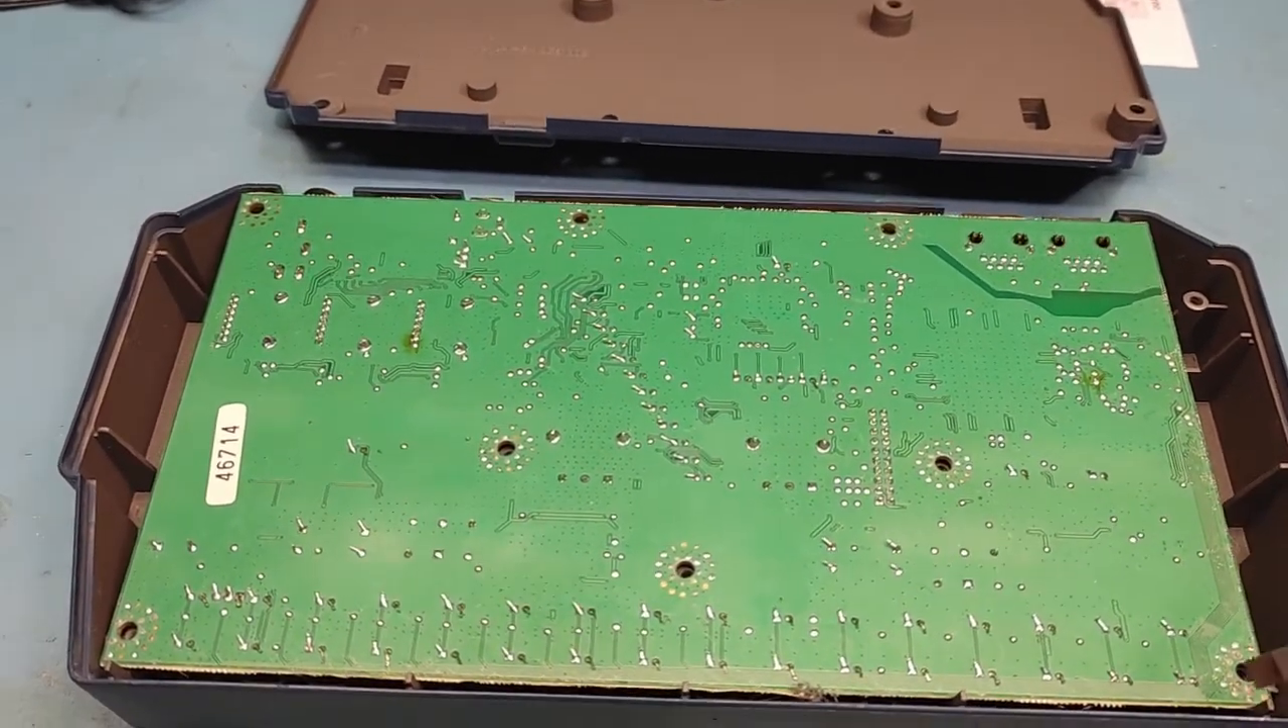OK, got the back cover off.